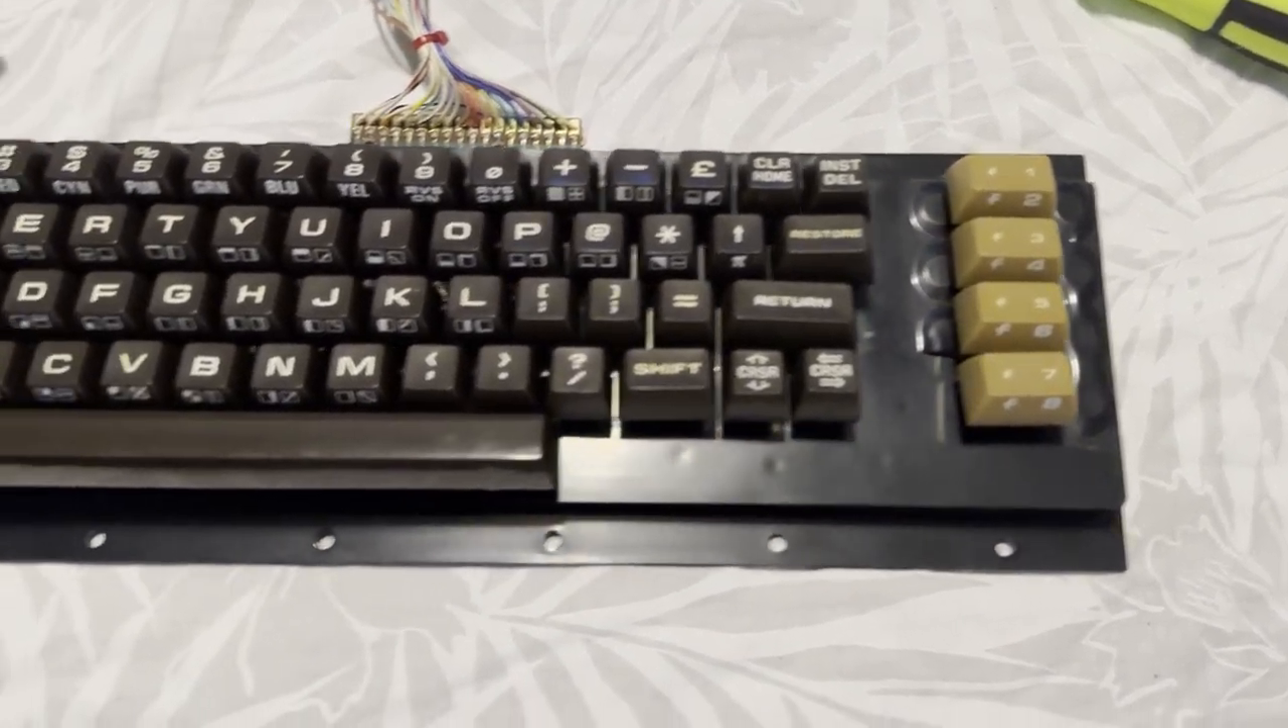Rather than give you another boring key montage, I've got the keyboard reassembled and it is looking much better.